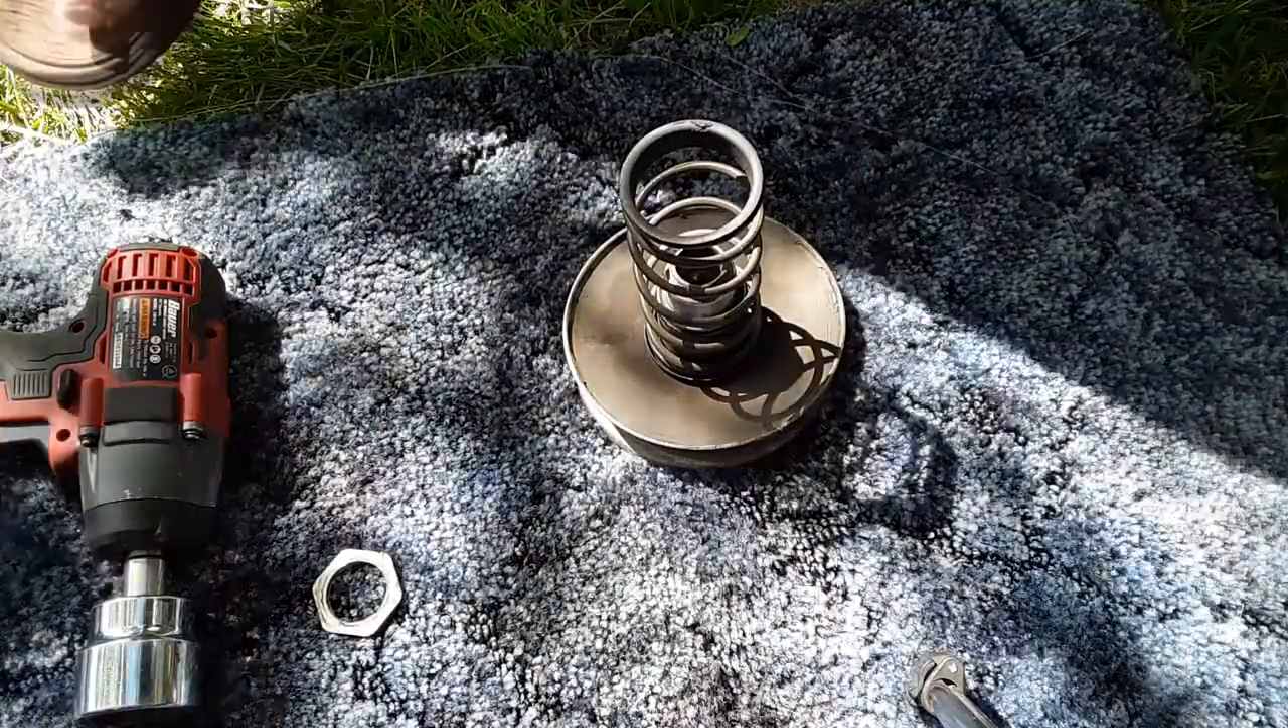I just need to get this clutch on so i'm not going to mess around.